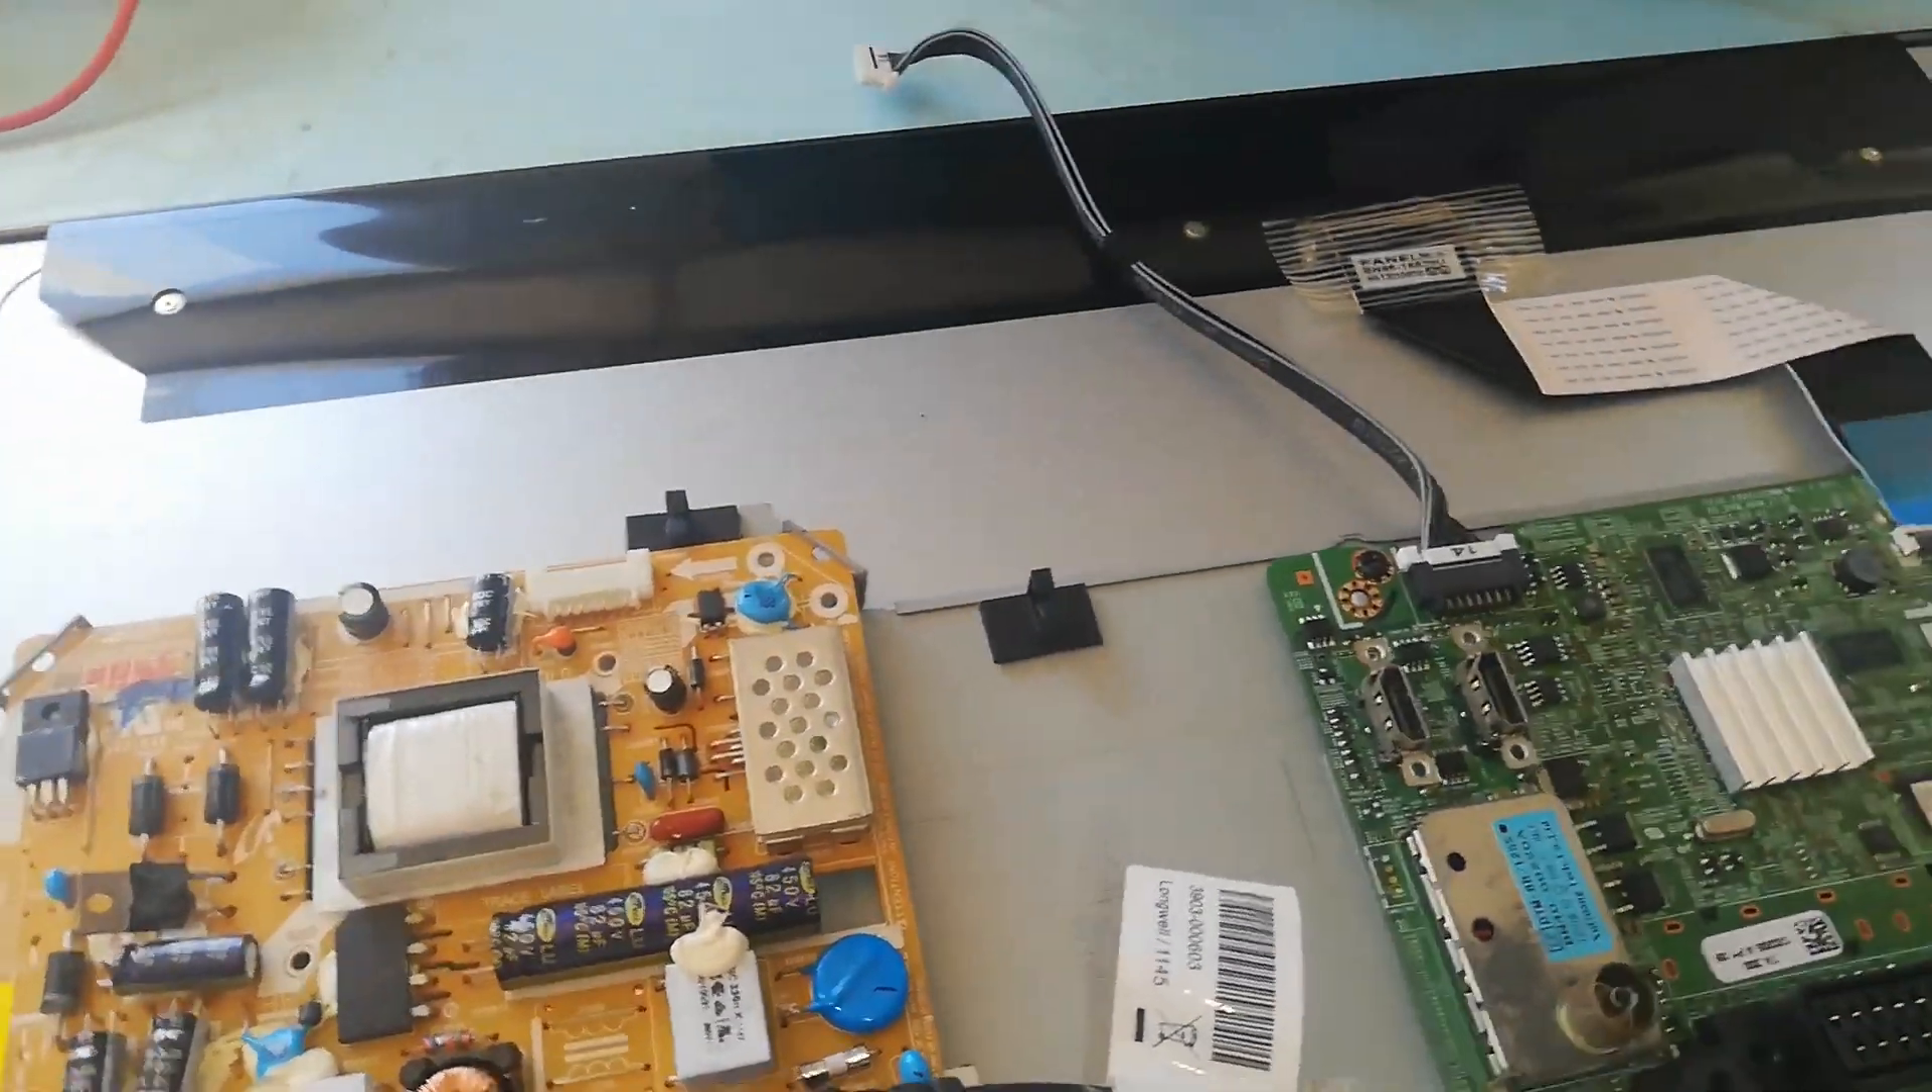O televisor montadinho Montado como quem diz Falta a tampa Em cima.